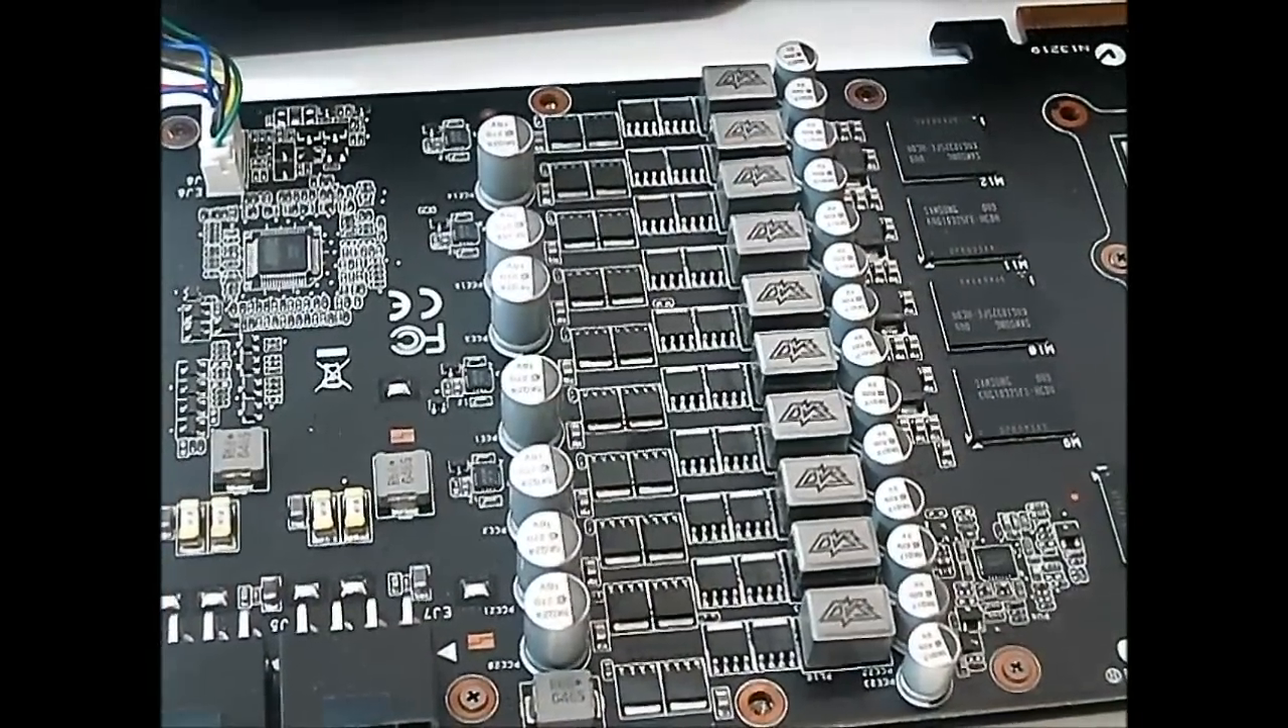With all the heat sinks removed we can take a closer look at the VRM circuitry in detail.